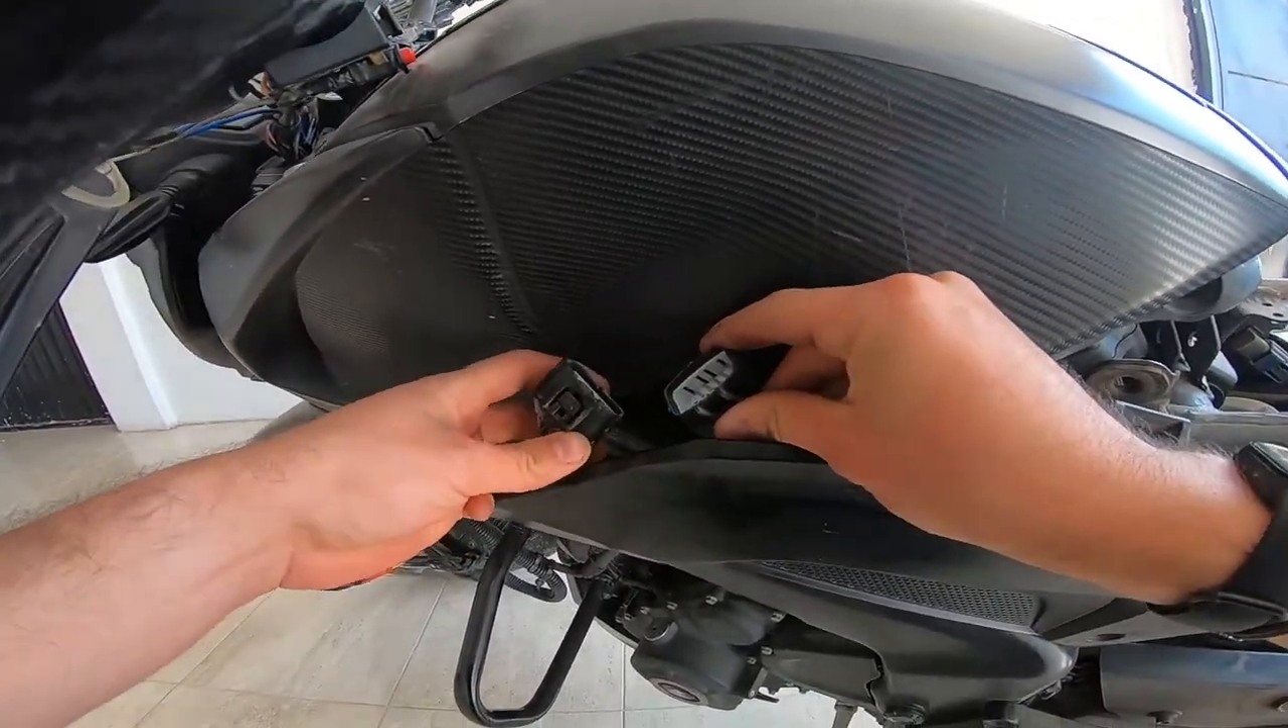Miren aquí está ya separado el arnés.